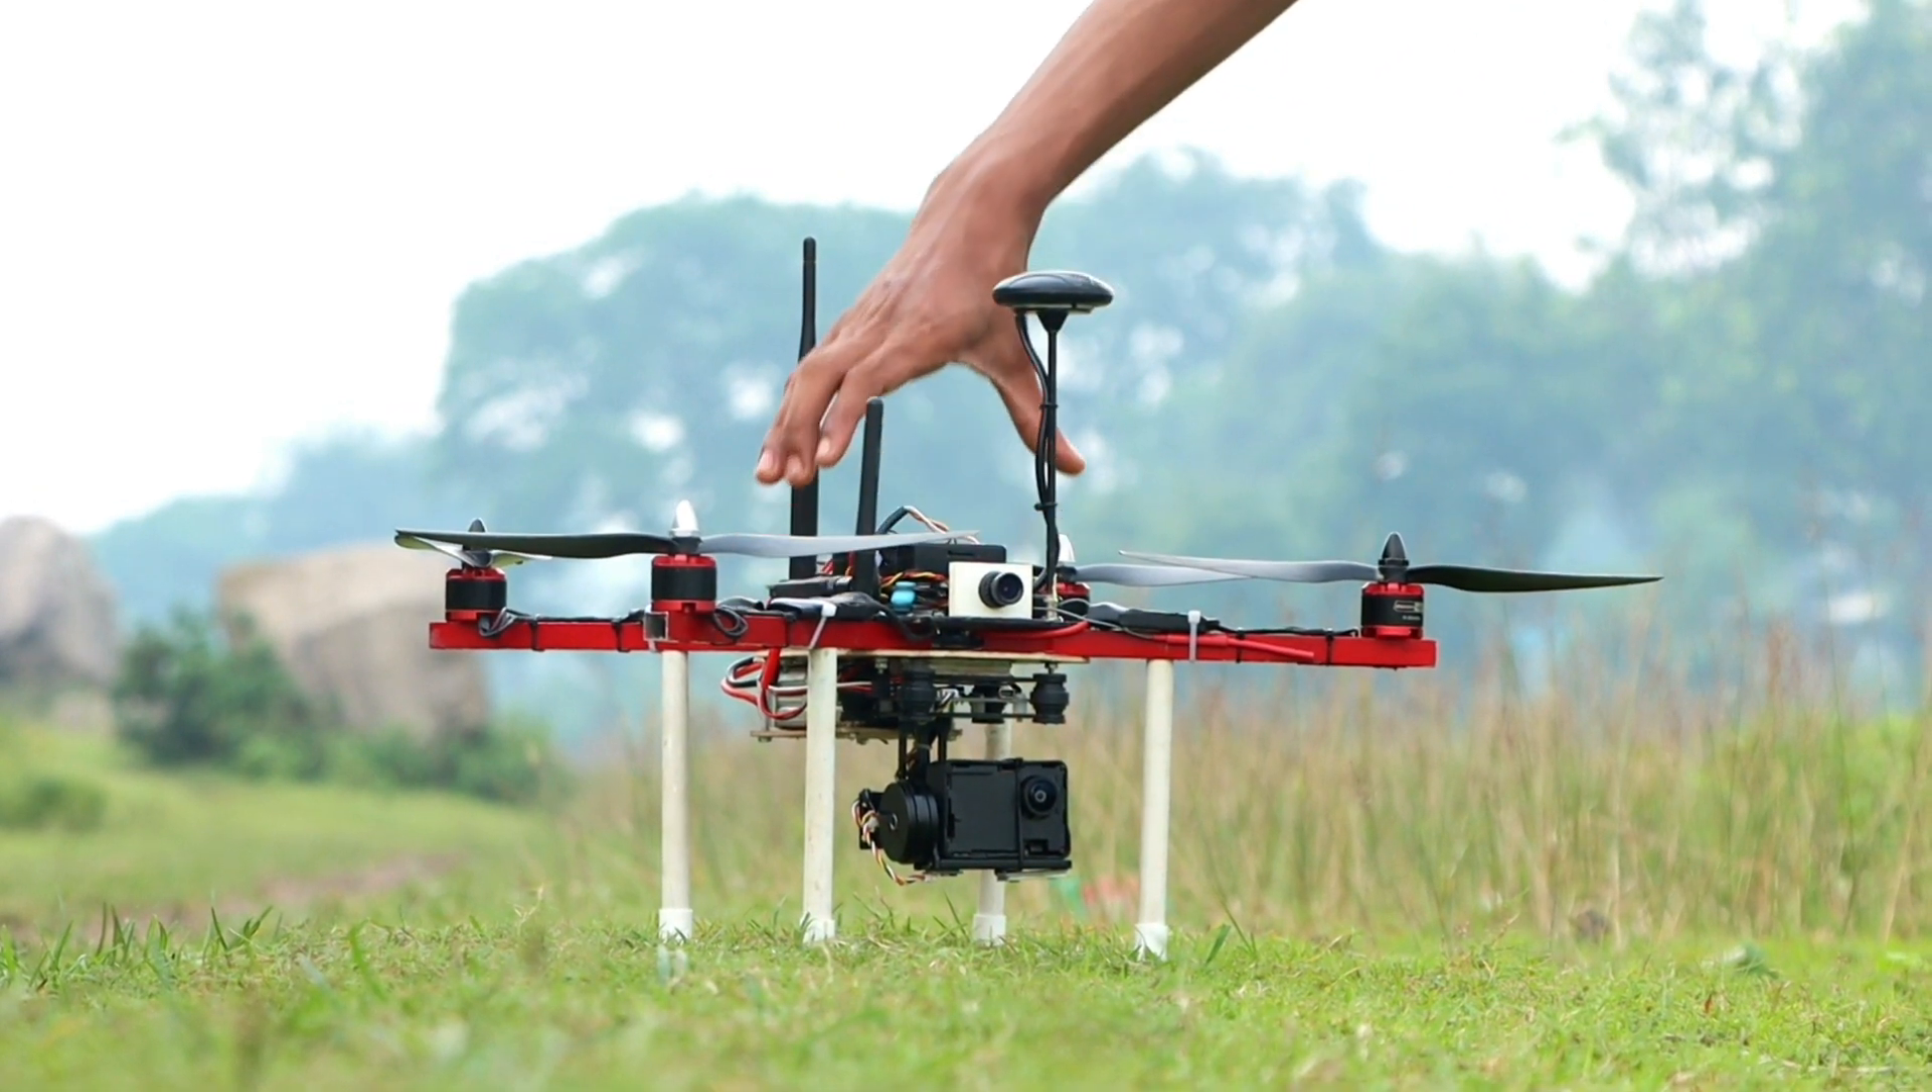फाइनली हमारे ड्रोन में गिंबल का इंस्टॉलेशन कम्प्लीट हो चुका है।